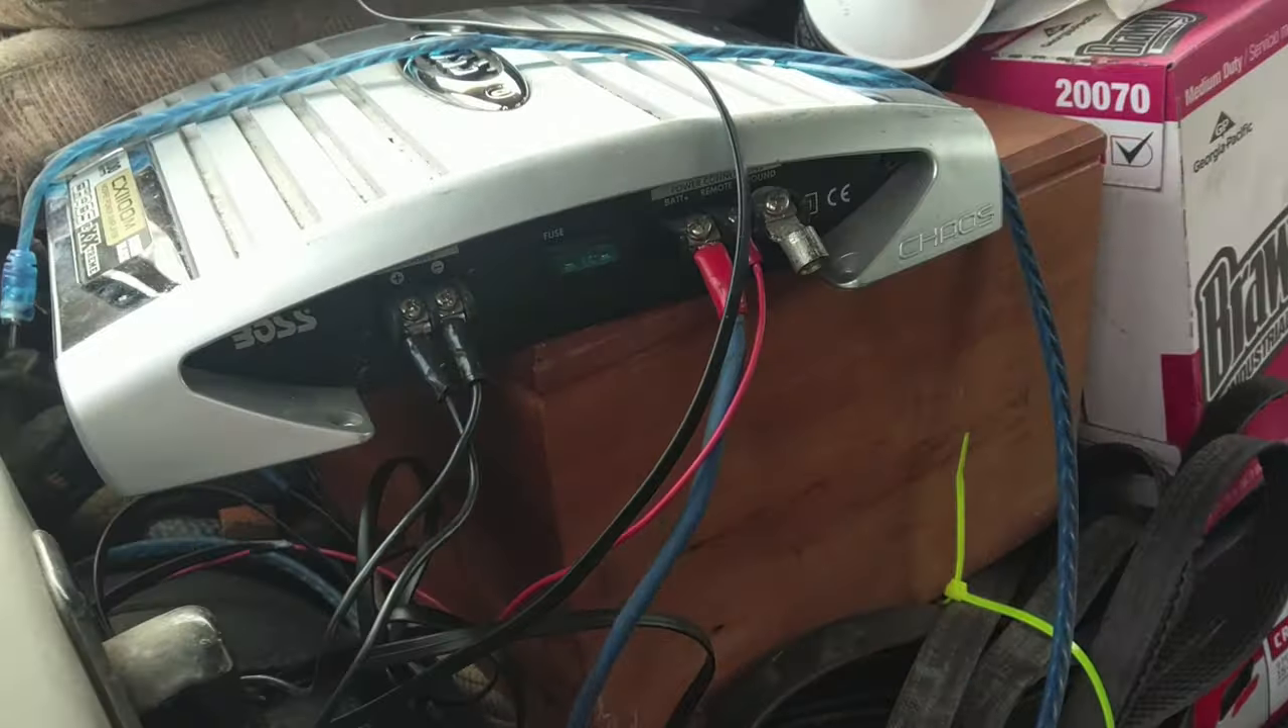So we got all our wires around except for the ground.